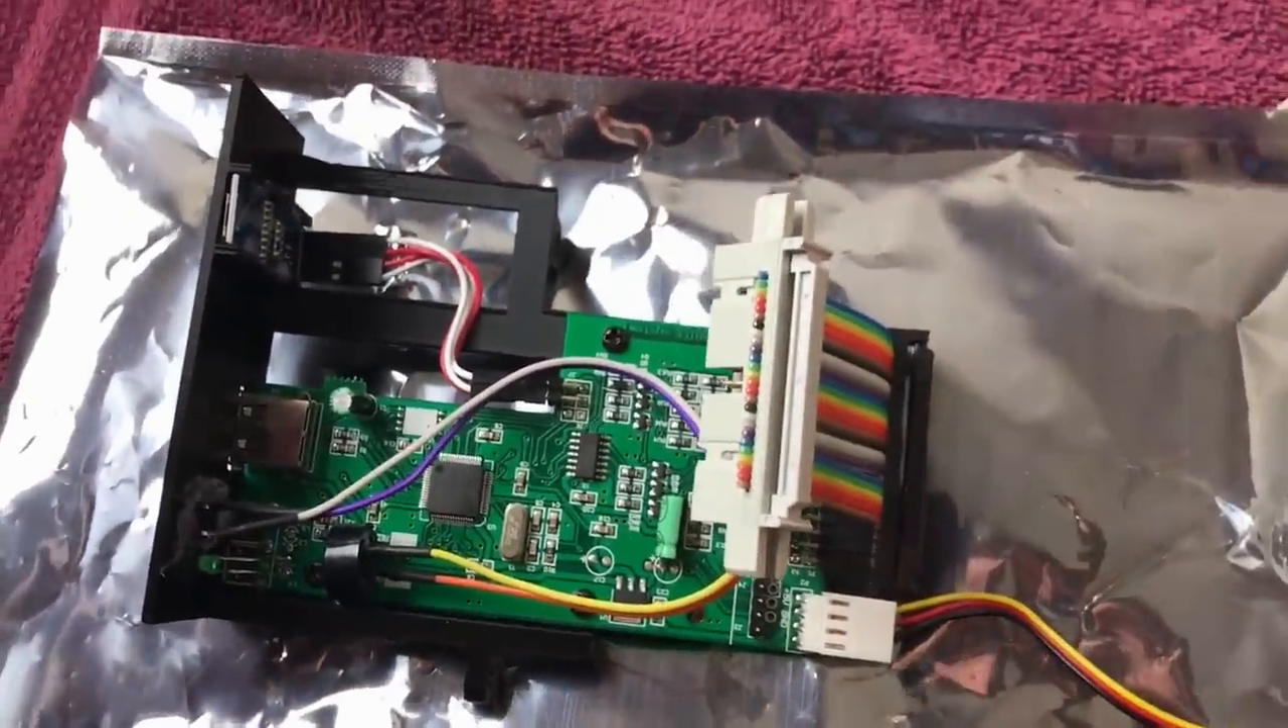Here is my GoTek drive already mounted in my 3D printed case. I've got my ribbon cable plugged in, my power cable.